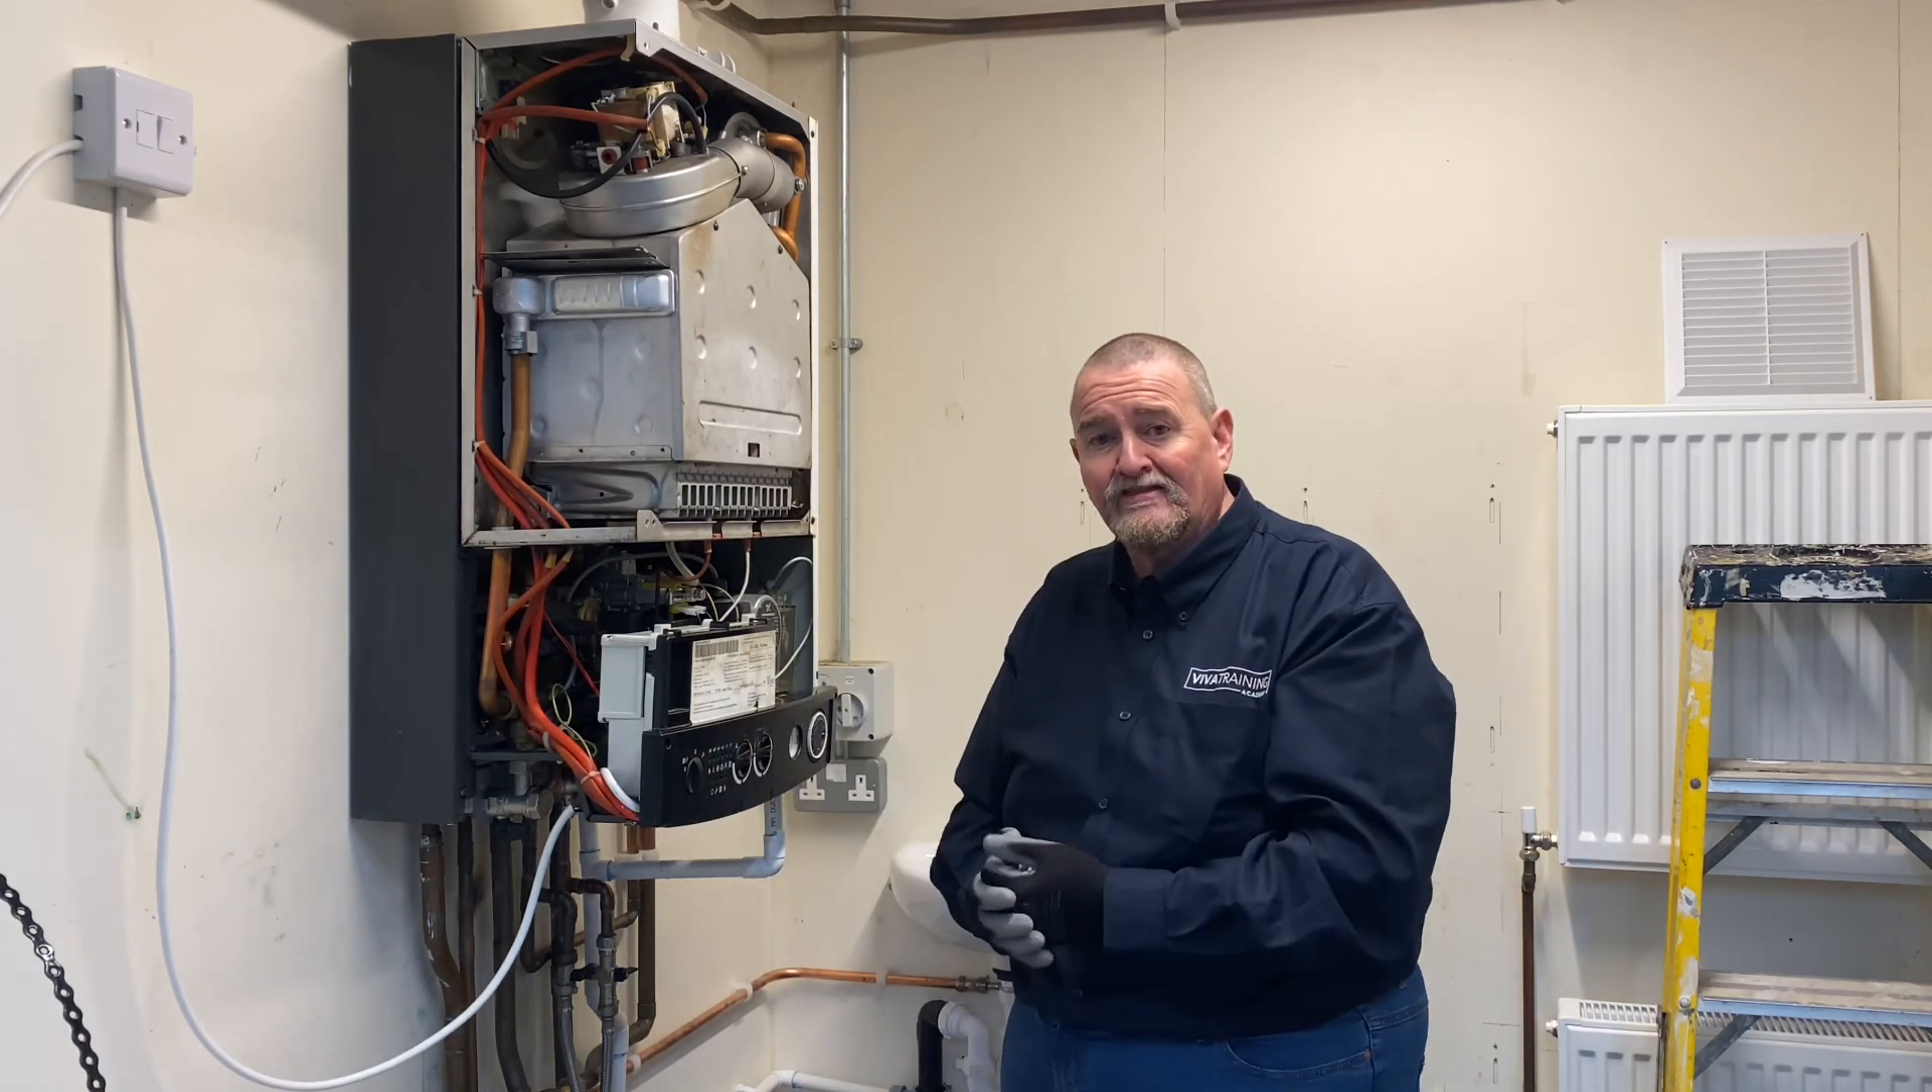So as you can see, we've got the front panel, the side panel removed.